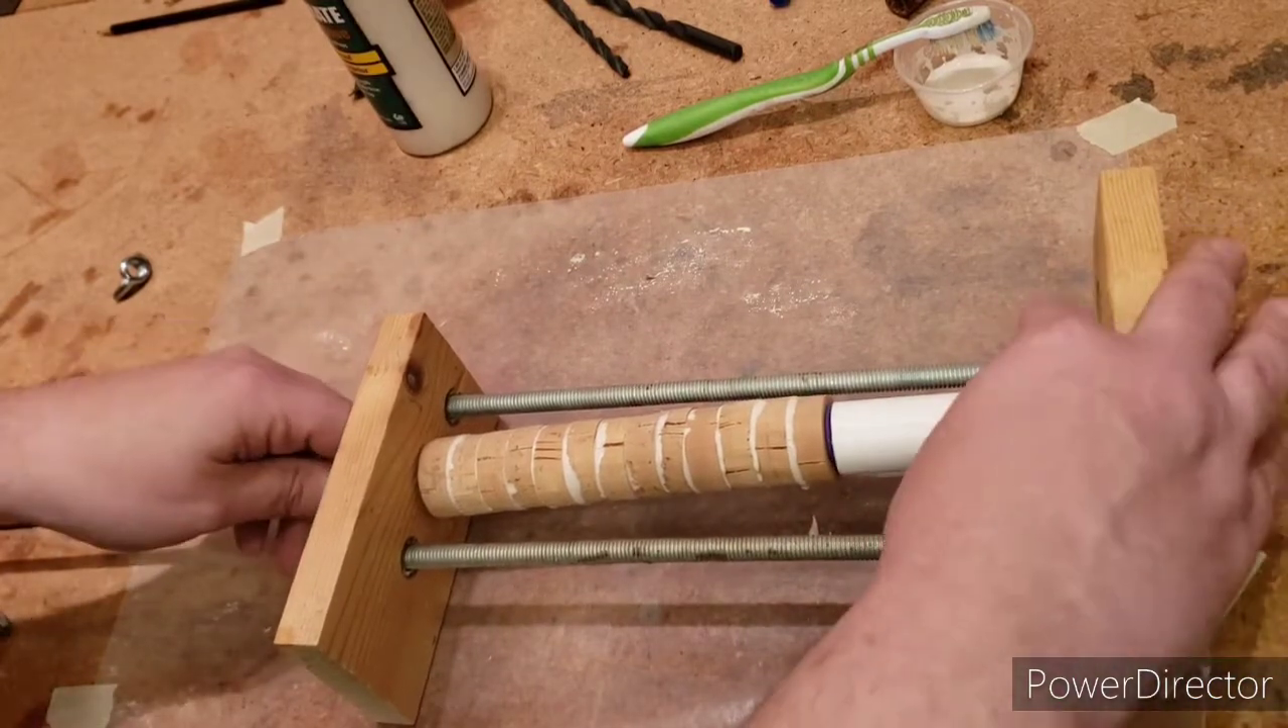Get our threads through the hole. Looks like everything's lined up.